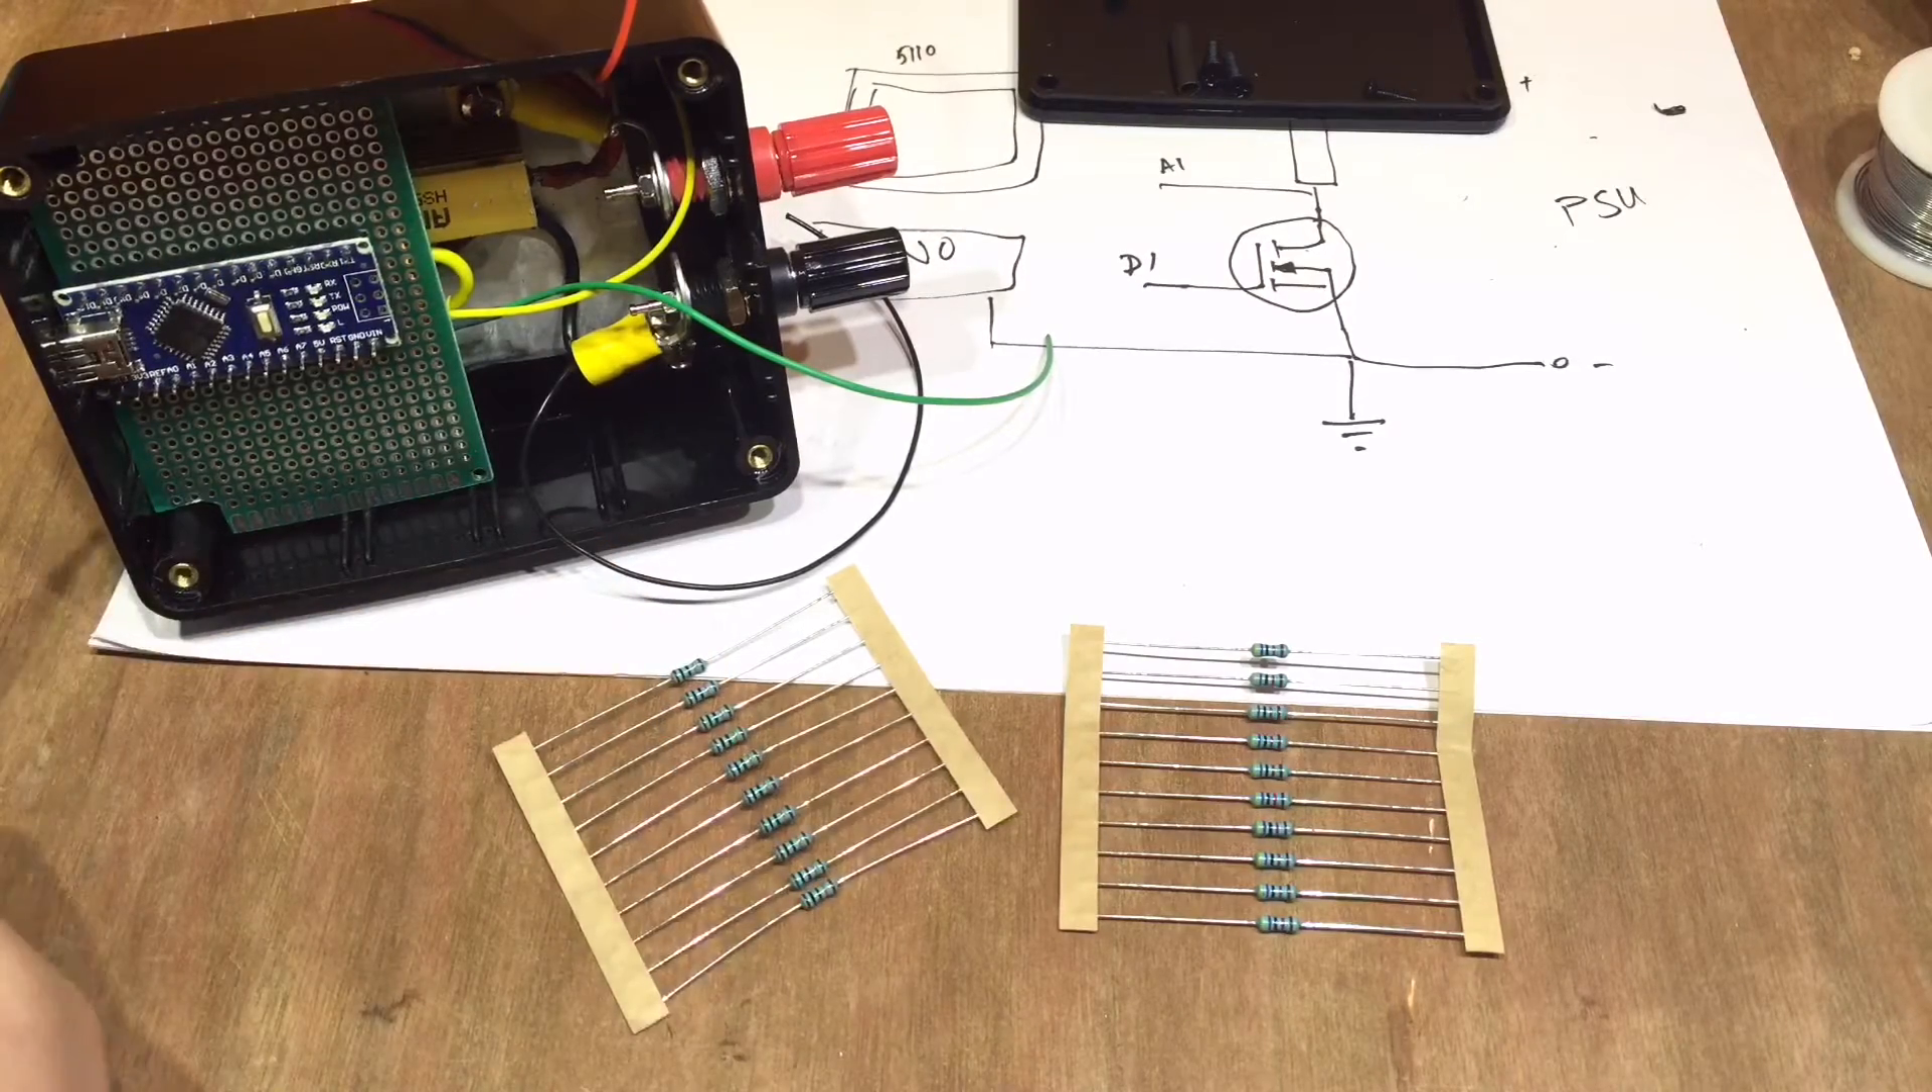So the Nano's soldered onto the board there, and the board's fitting quite nicely inside the case.